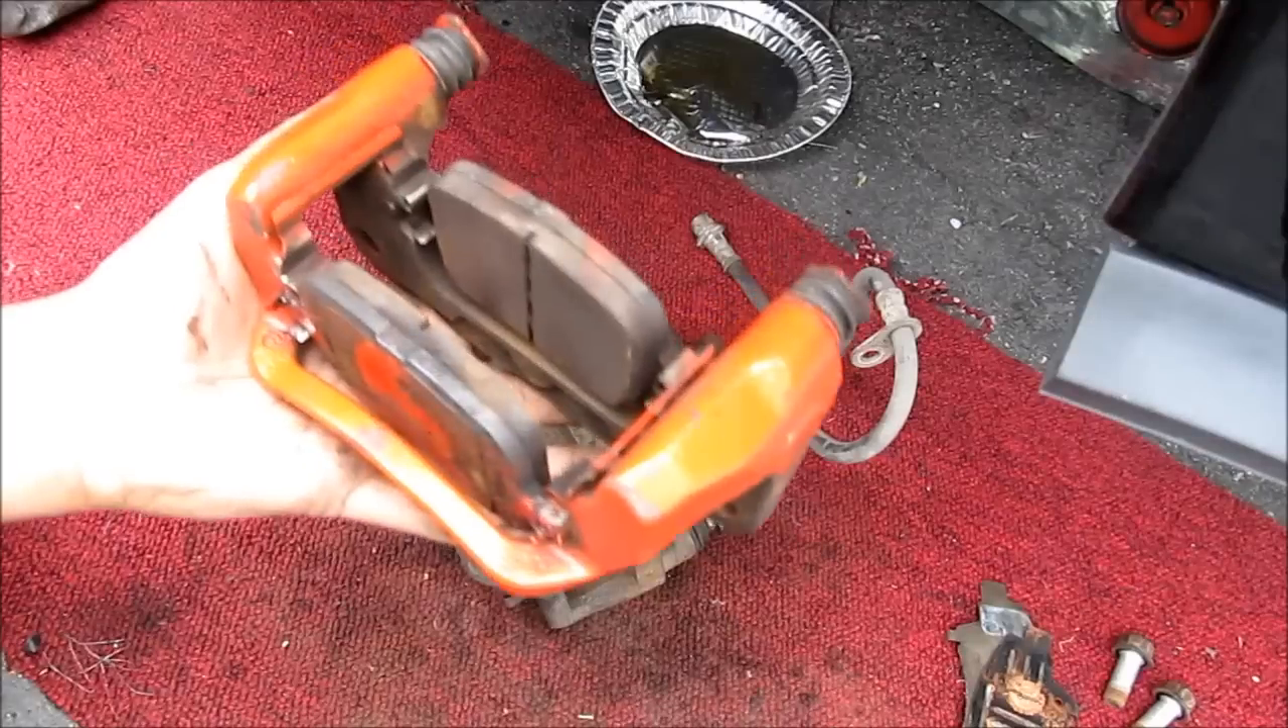Here's the caliper bracket removed from the car.